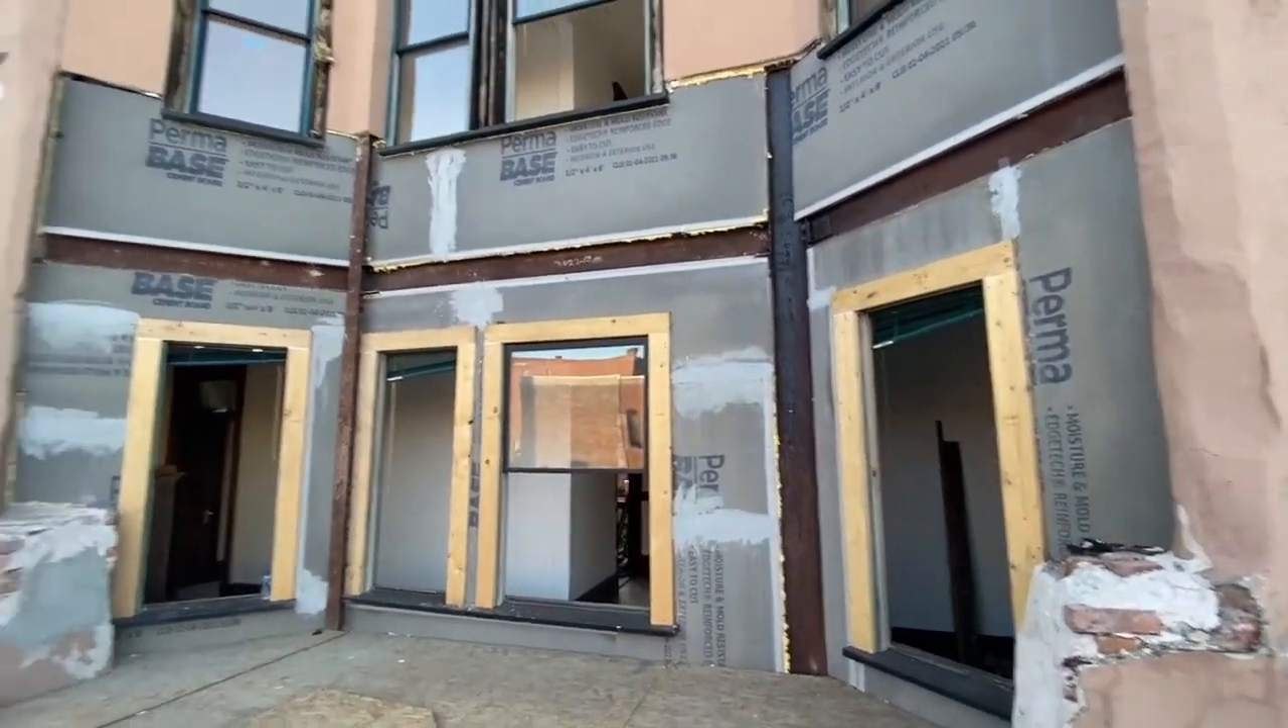Over here at the Kenwood on the south window well or window alcove as you can see we have the concrete board installed the seams taped and mudded.